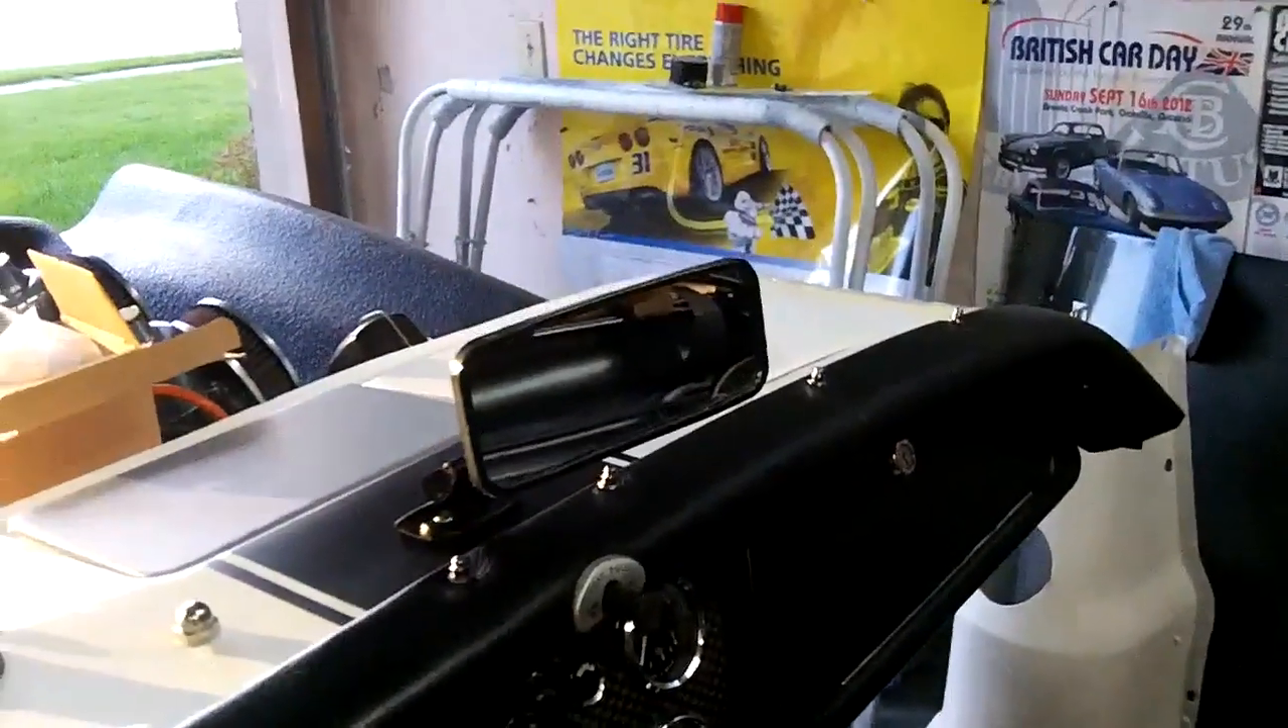And the mirror is now on the car.